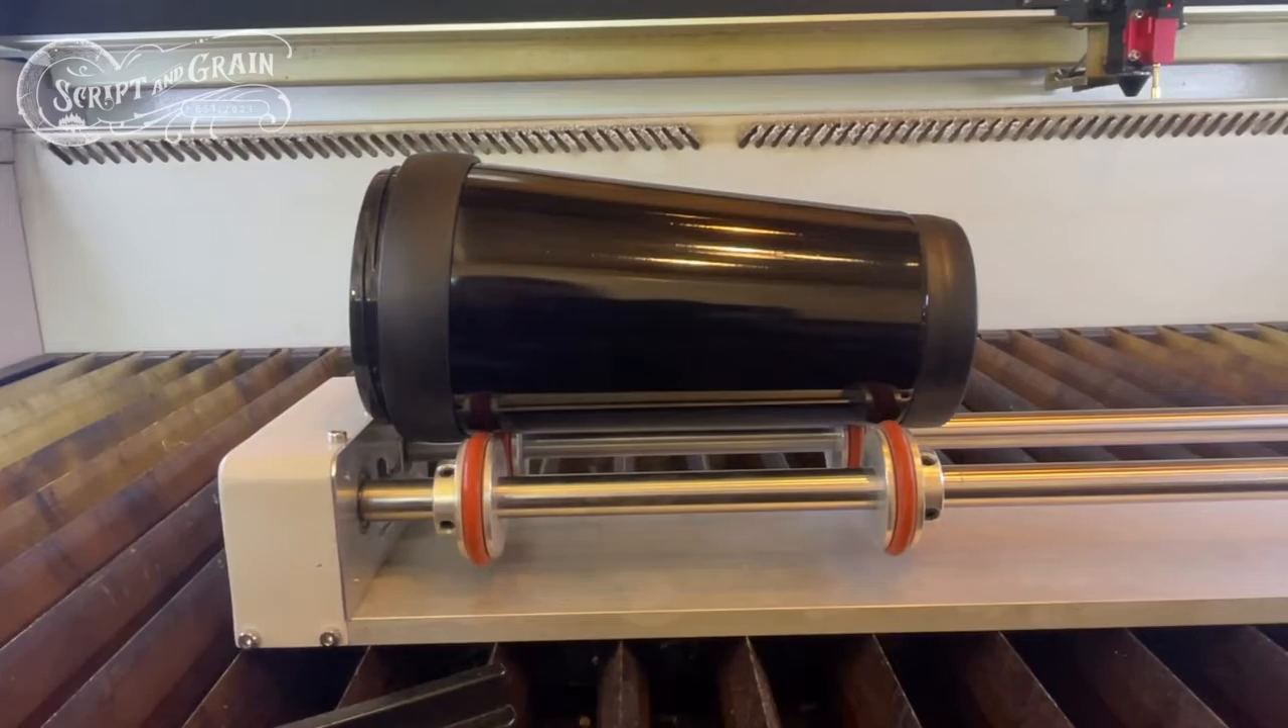I don't even need my level to show you that this is not laying flat.